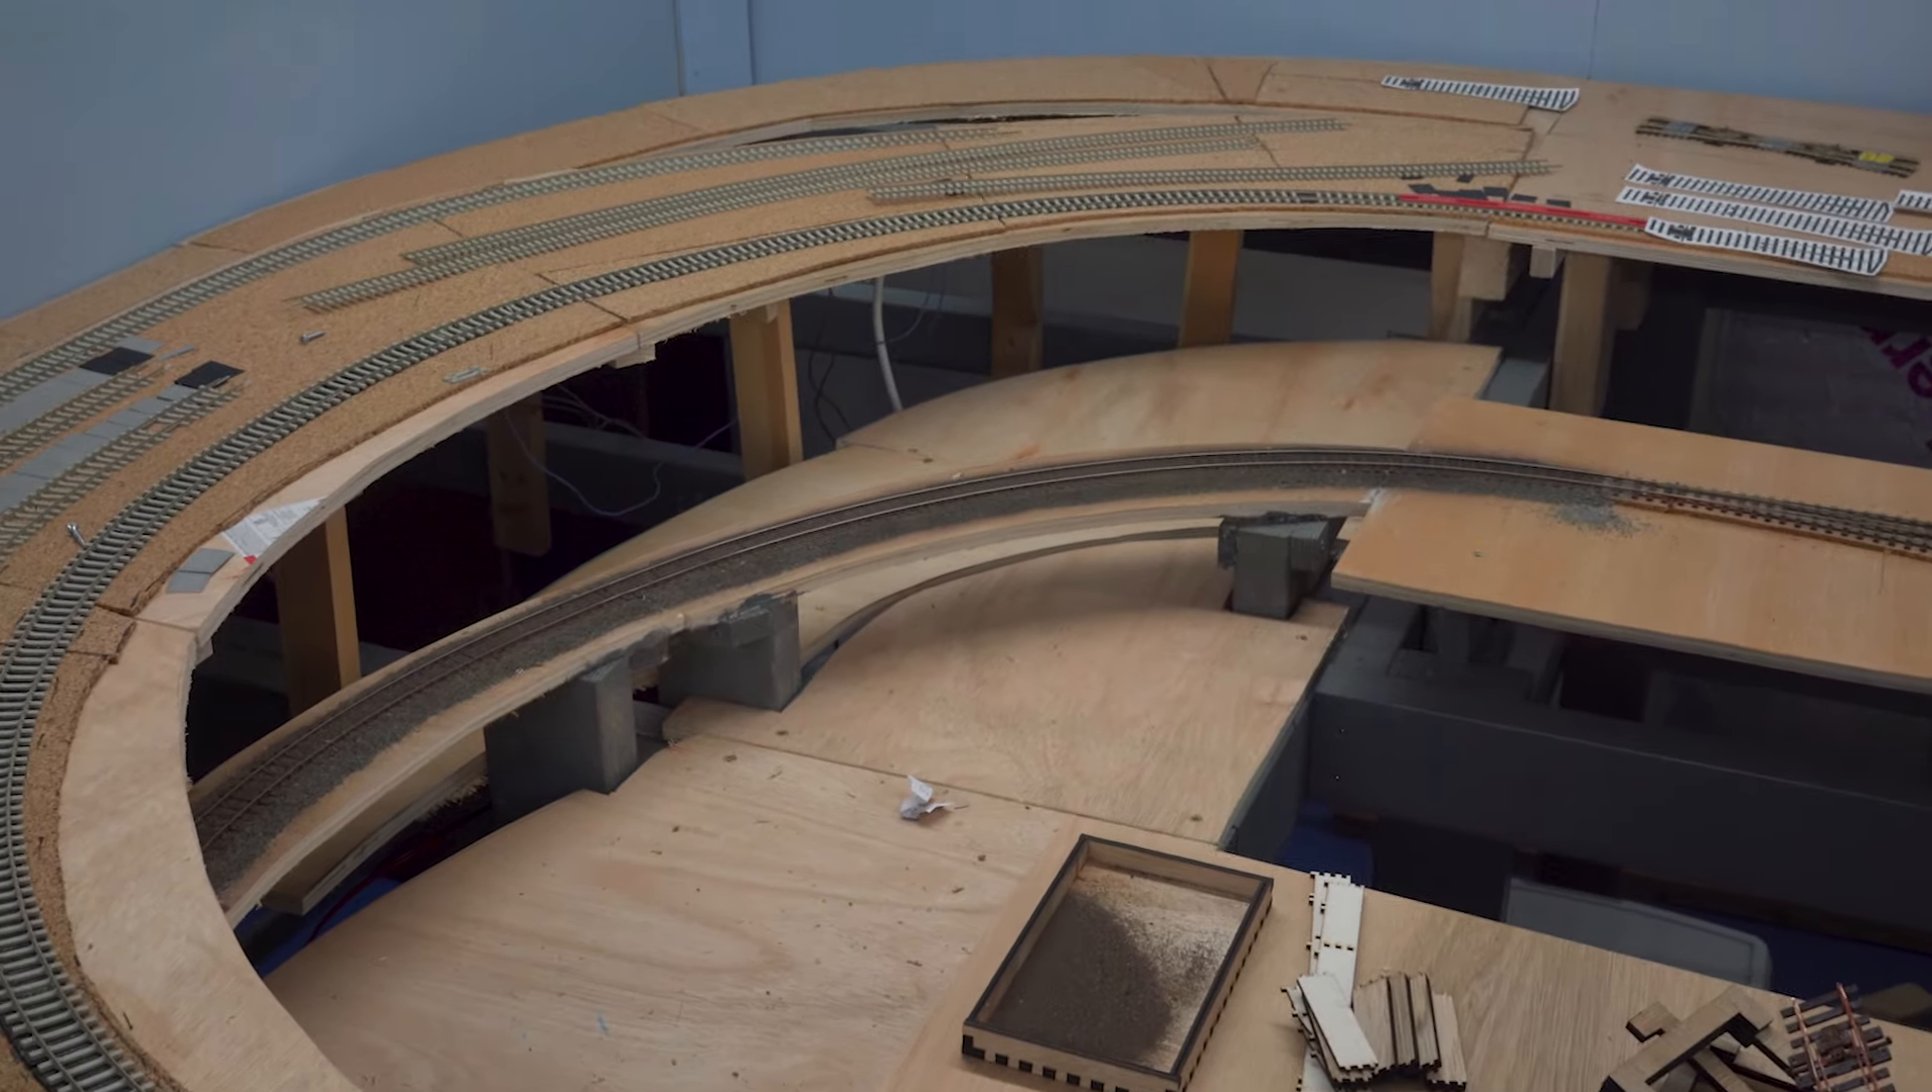Down the back here you'll see that I've put some baseboard in on the lowest possible level meaning that then that's kind of free to kind of sculpt in terms of landscape.